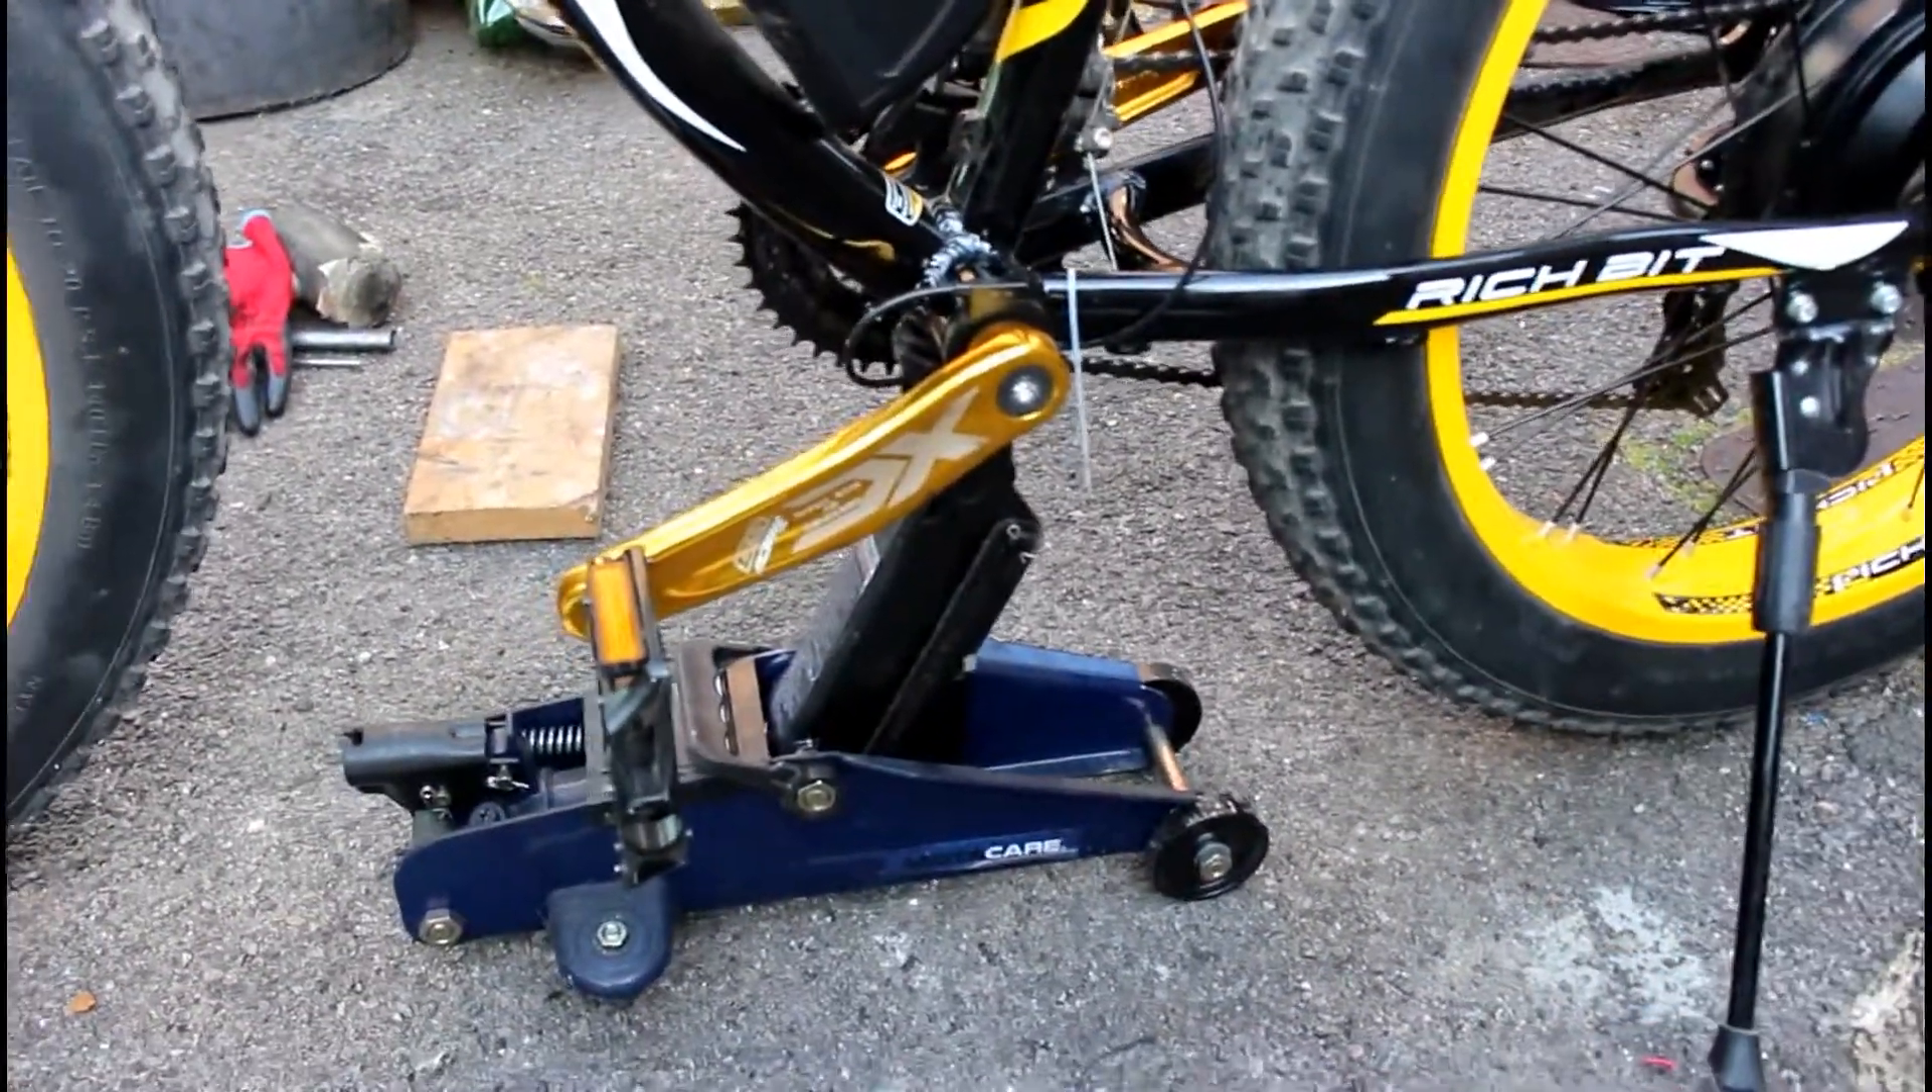I've got the crank arm back on there.